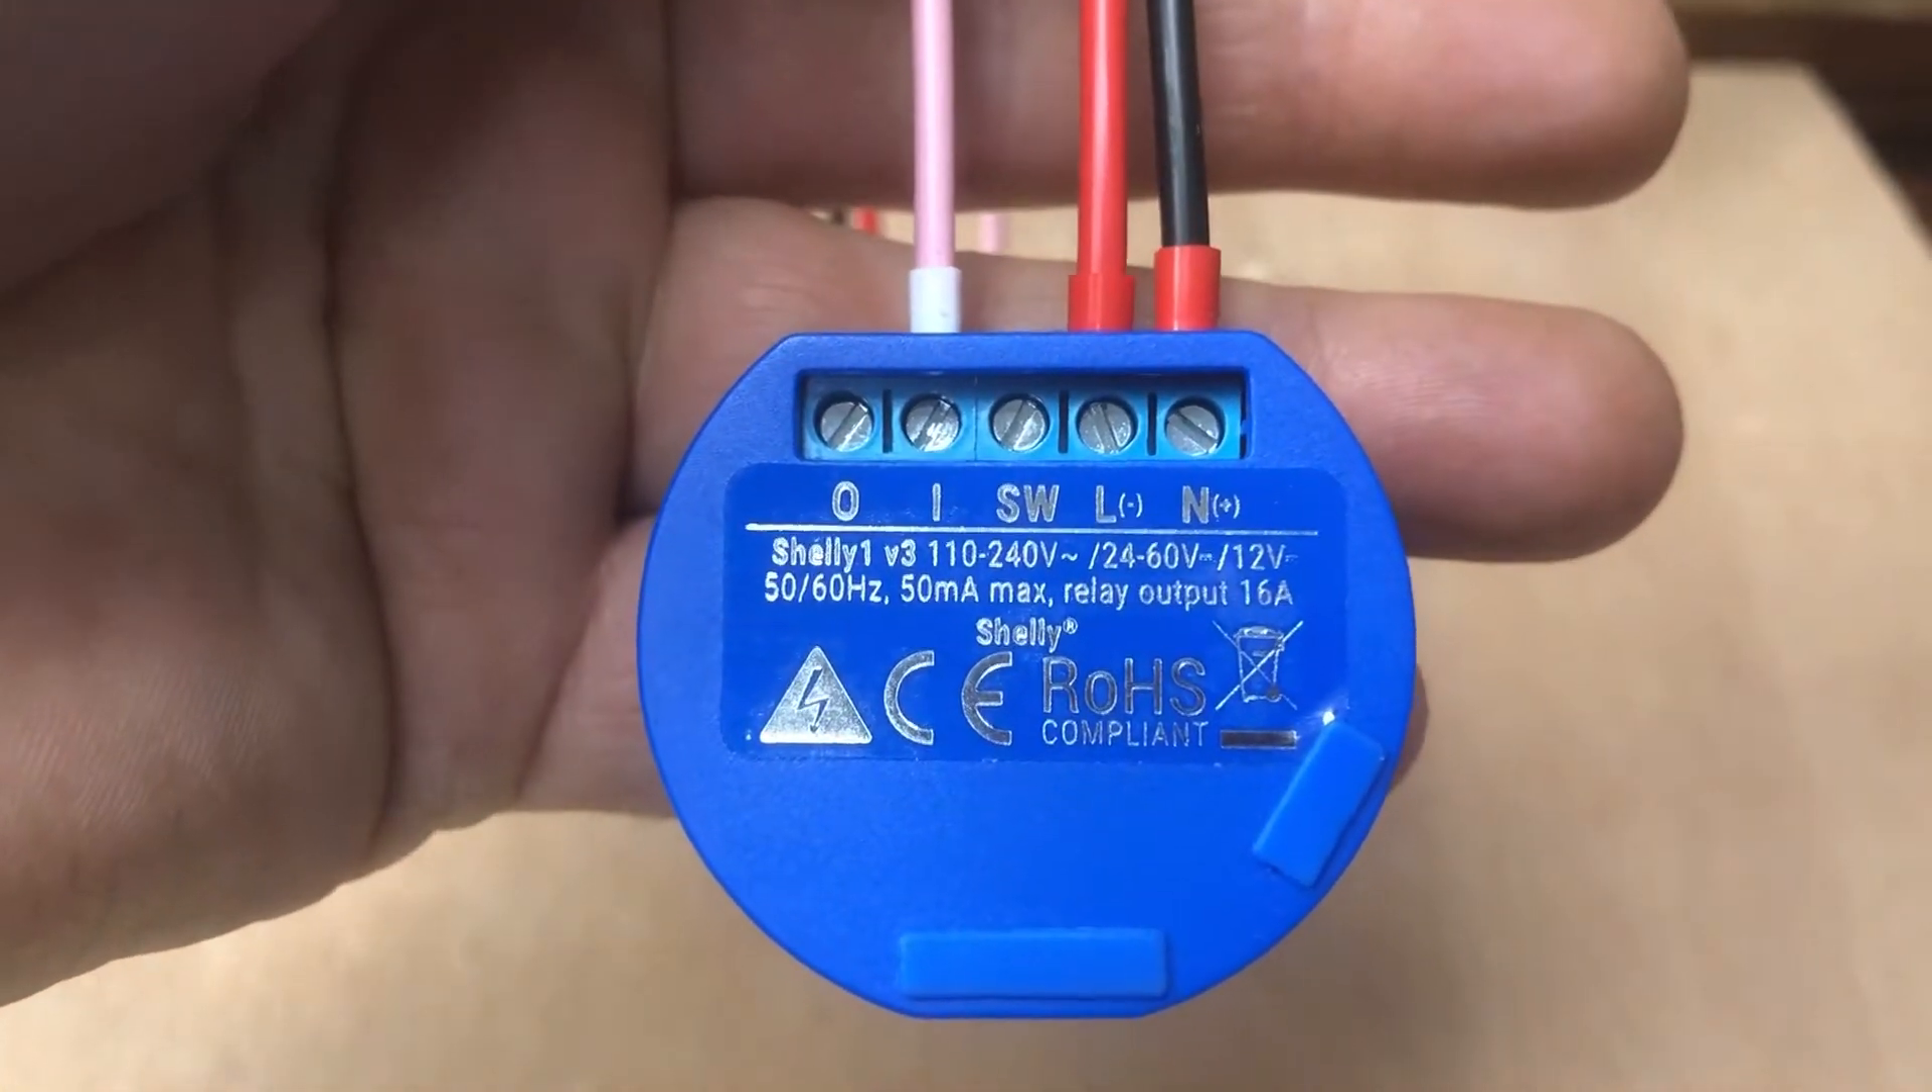Okay we have our new shelly module programmed up and we've put some wires onto it as you can see.